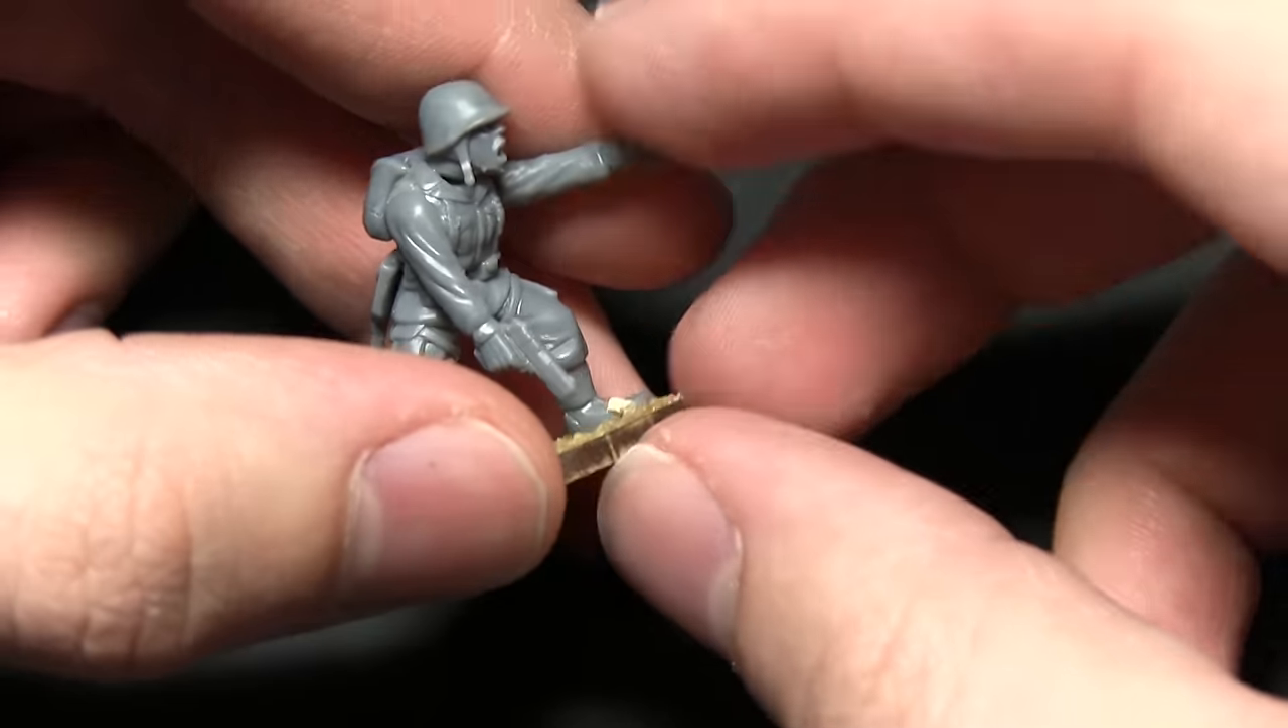You can see here that I've fully assembled the miniature with a helmet and also some equipment on the back there as well.